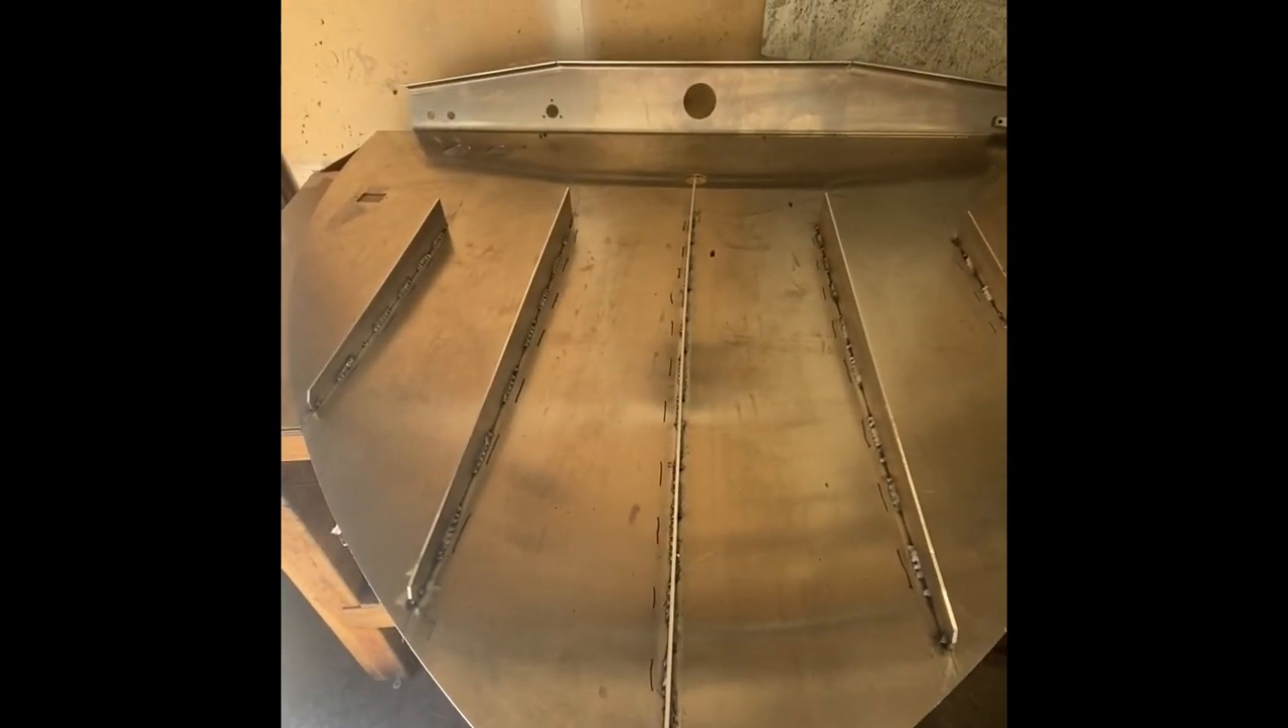All right folks here's the uh the bow deck assembly with uh five stringers underneath of it for support.